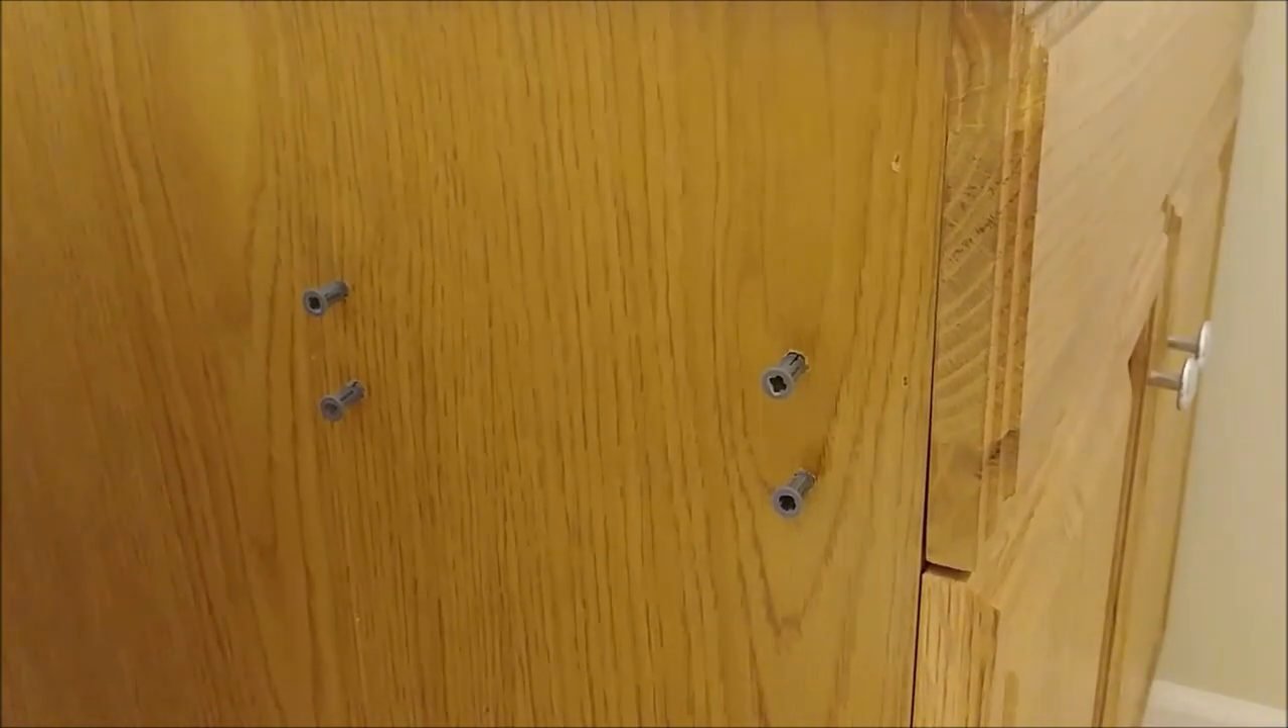So here I put four anchors here, you can see, you have to use anchor here, because almost cabinet and vanity, this wood is not really oak.